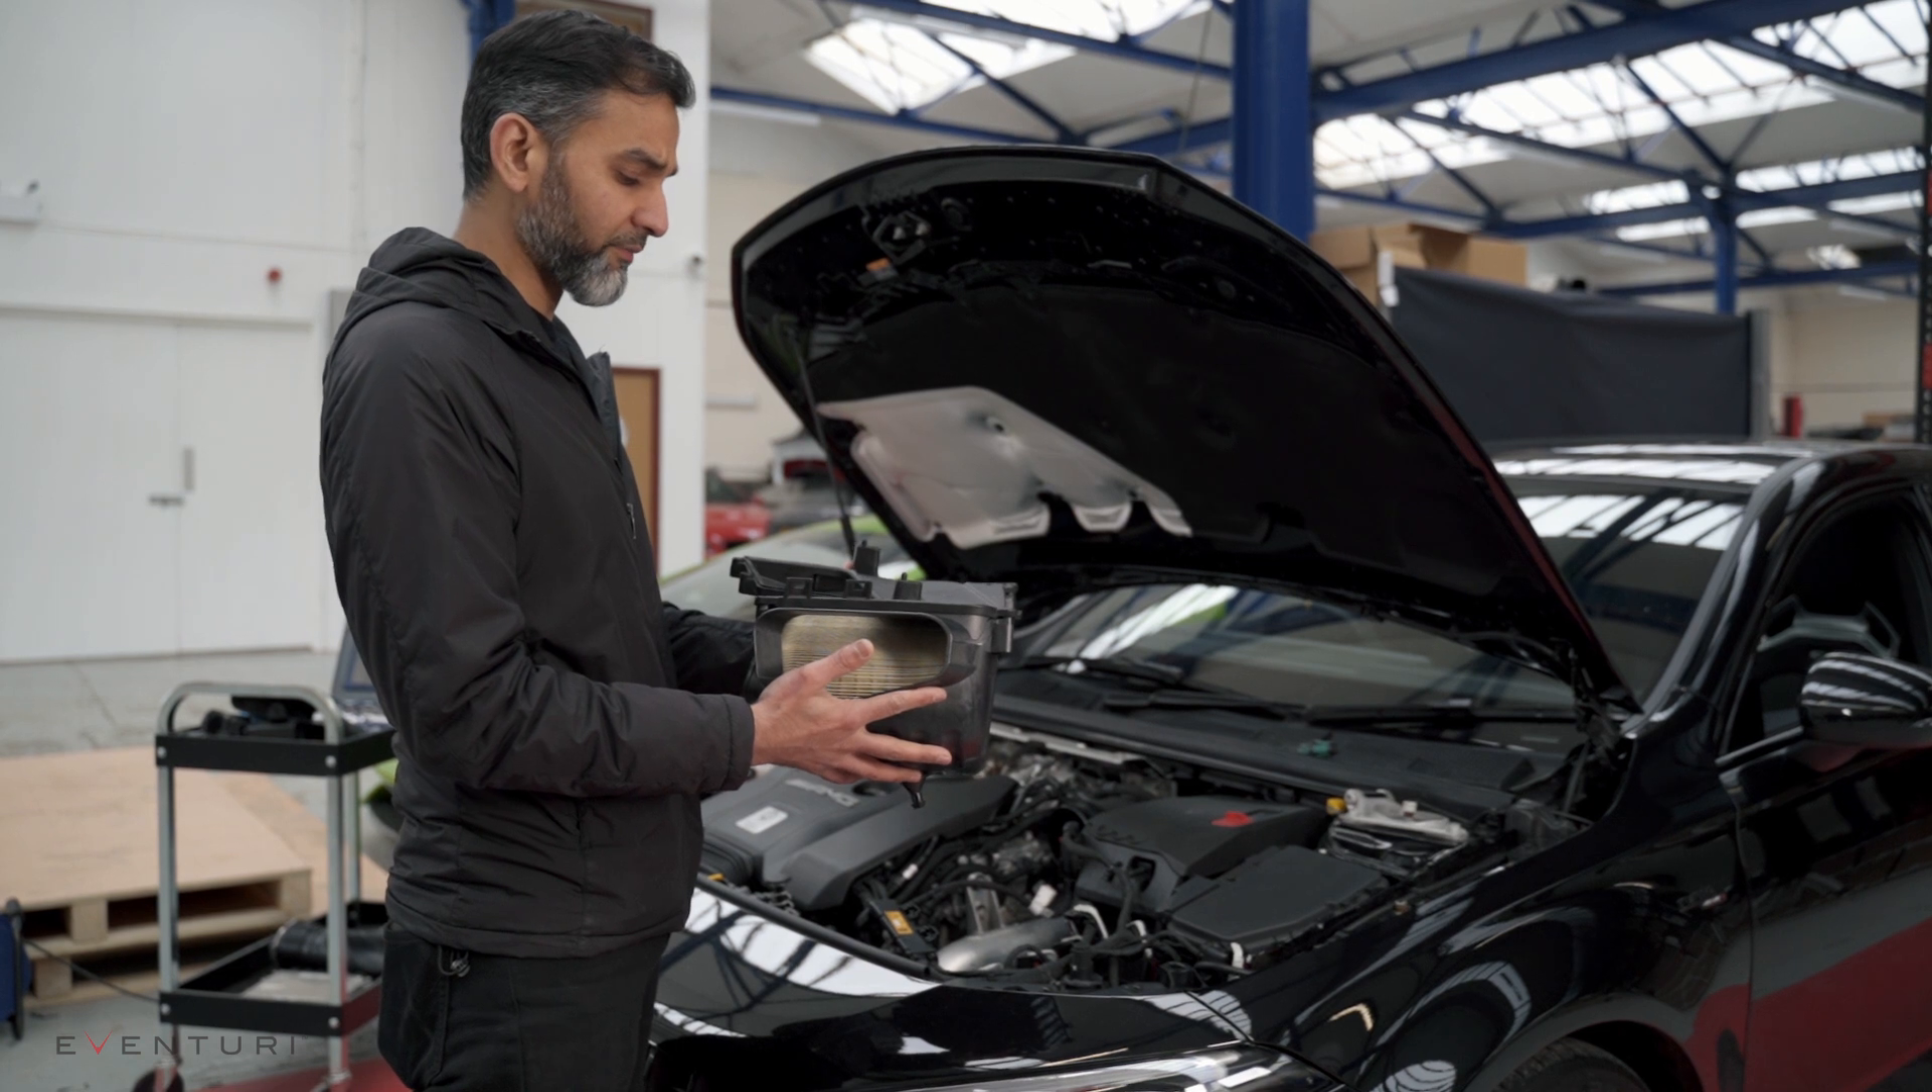Okay, I've got the stock airbox out now completely from the car.